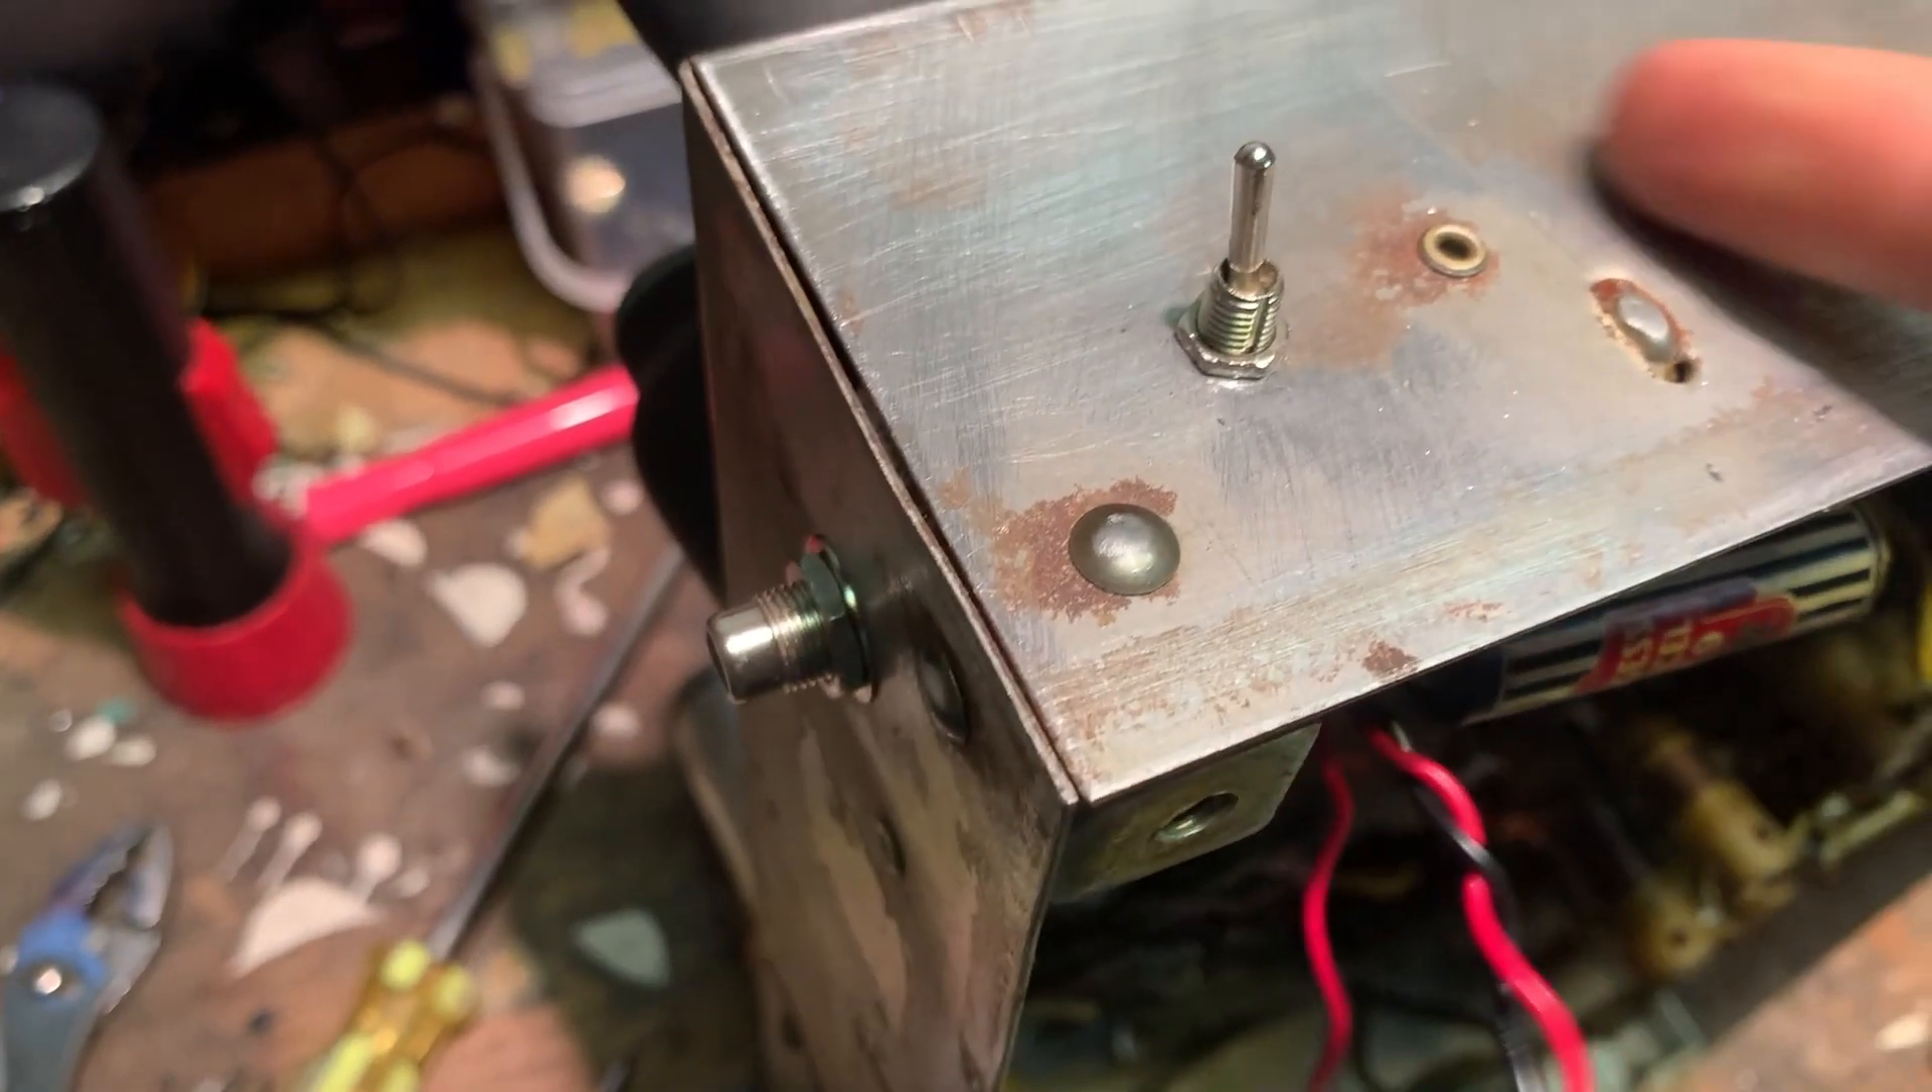I have mounted the RCA jack and drilled a hole for the small switch.